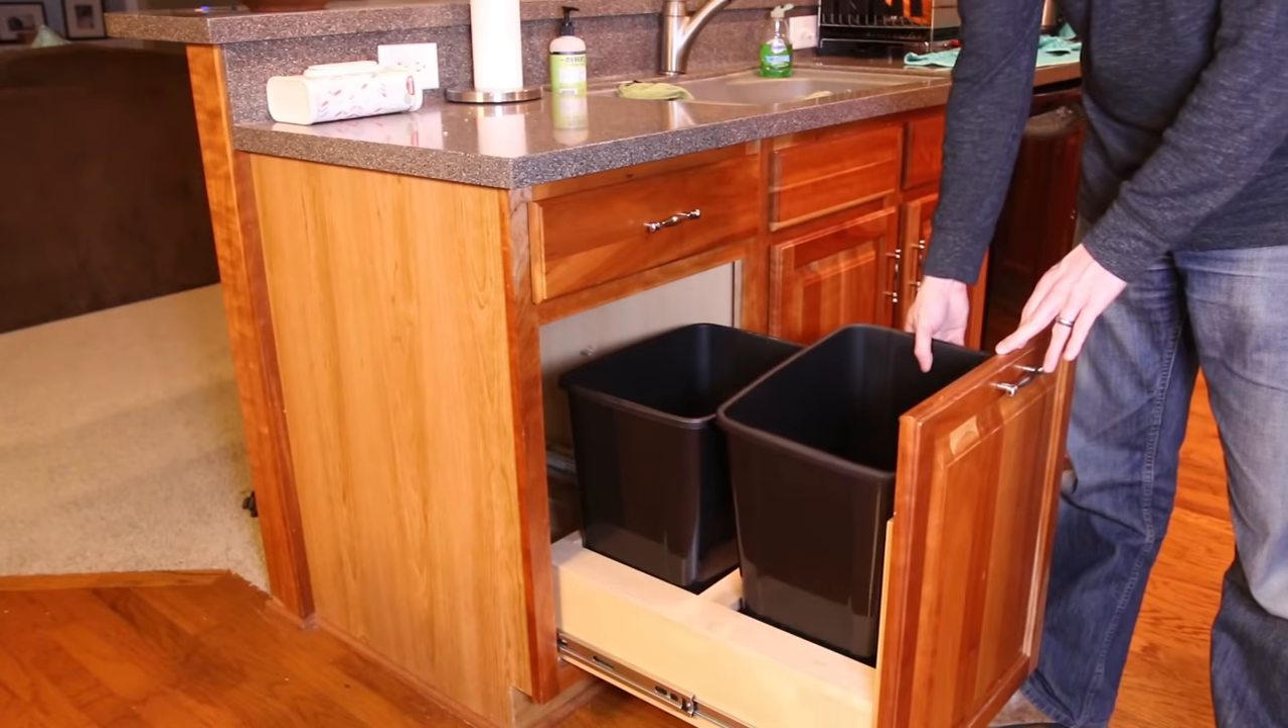I installed the handle, put the bins back in place and finished it off.